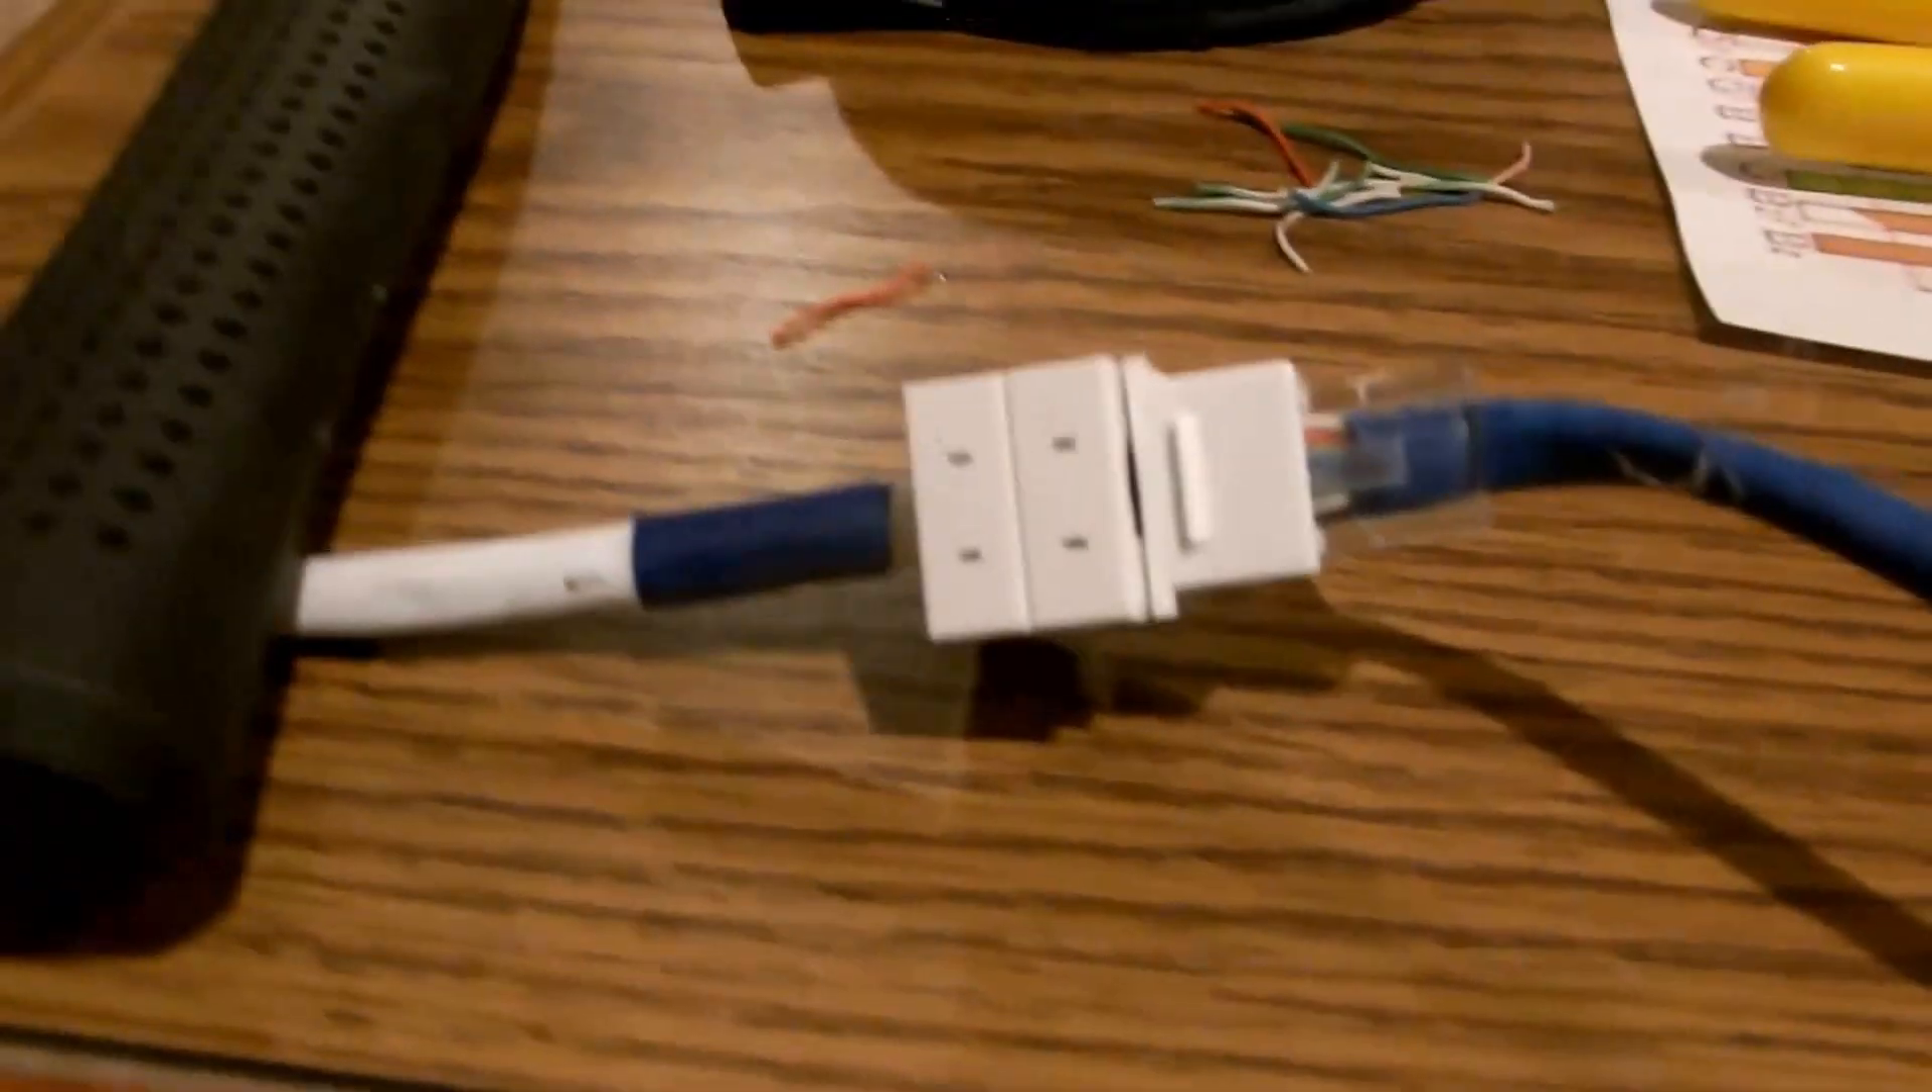We have the last socket put on on our final cable here so next step is to run it and test it.